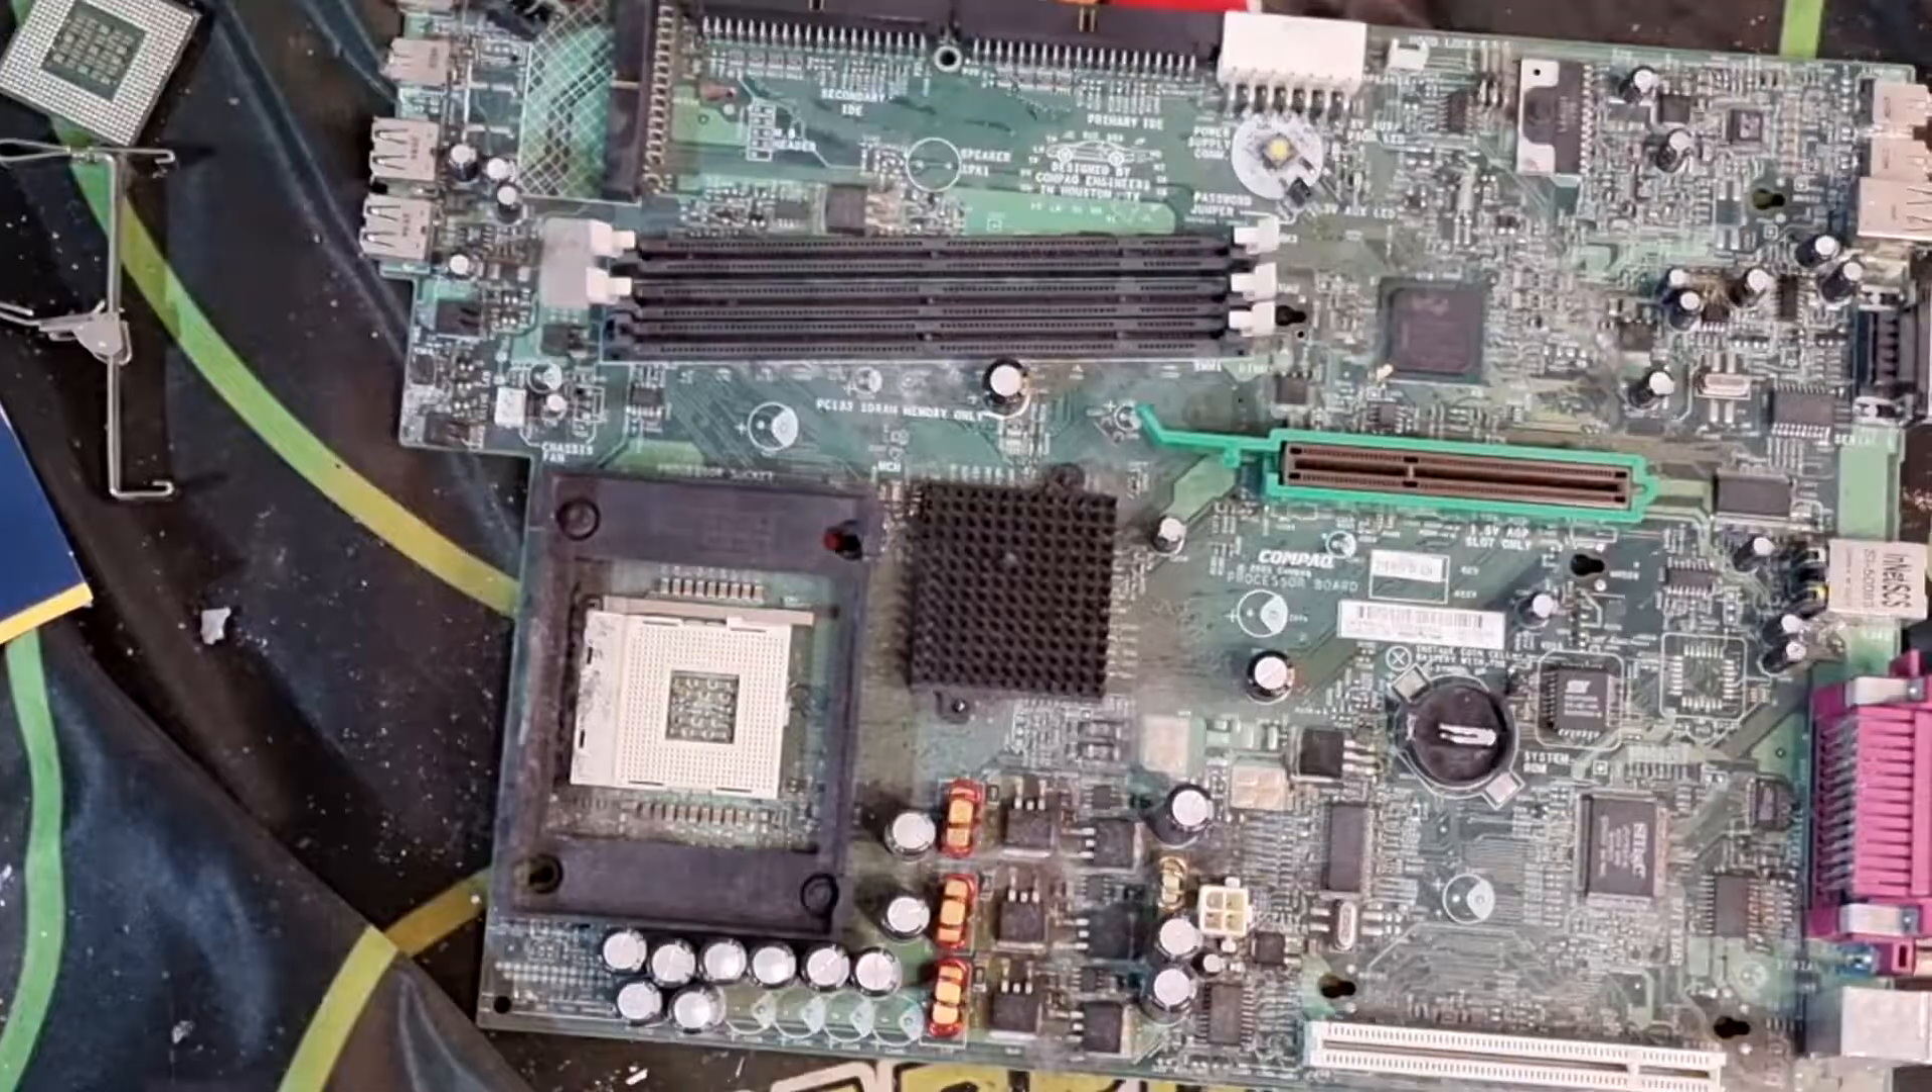Okay guys so i took out the board.